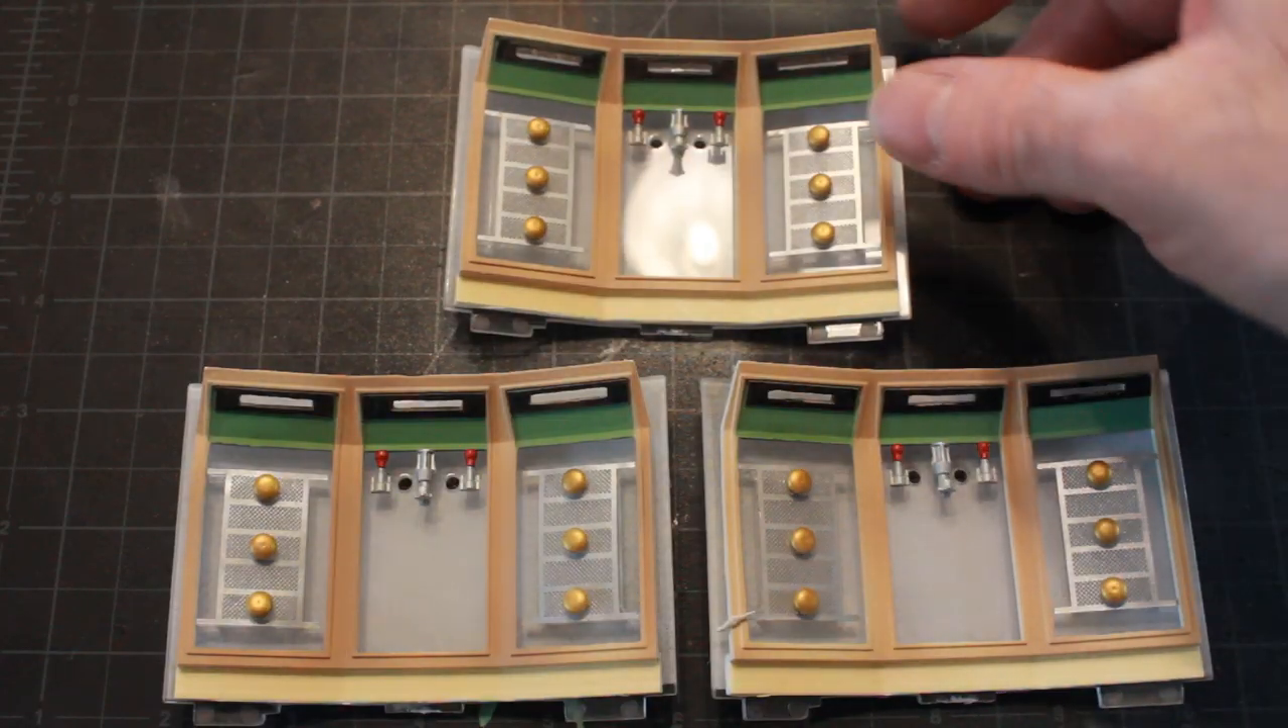So we got all three walls done here all the photo etches glued into place and they're coming along and looking really nice.